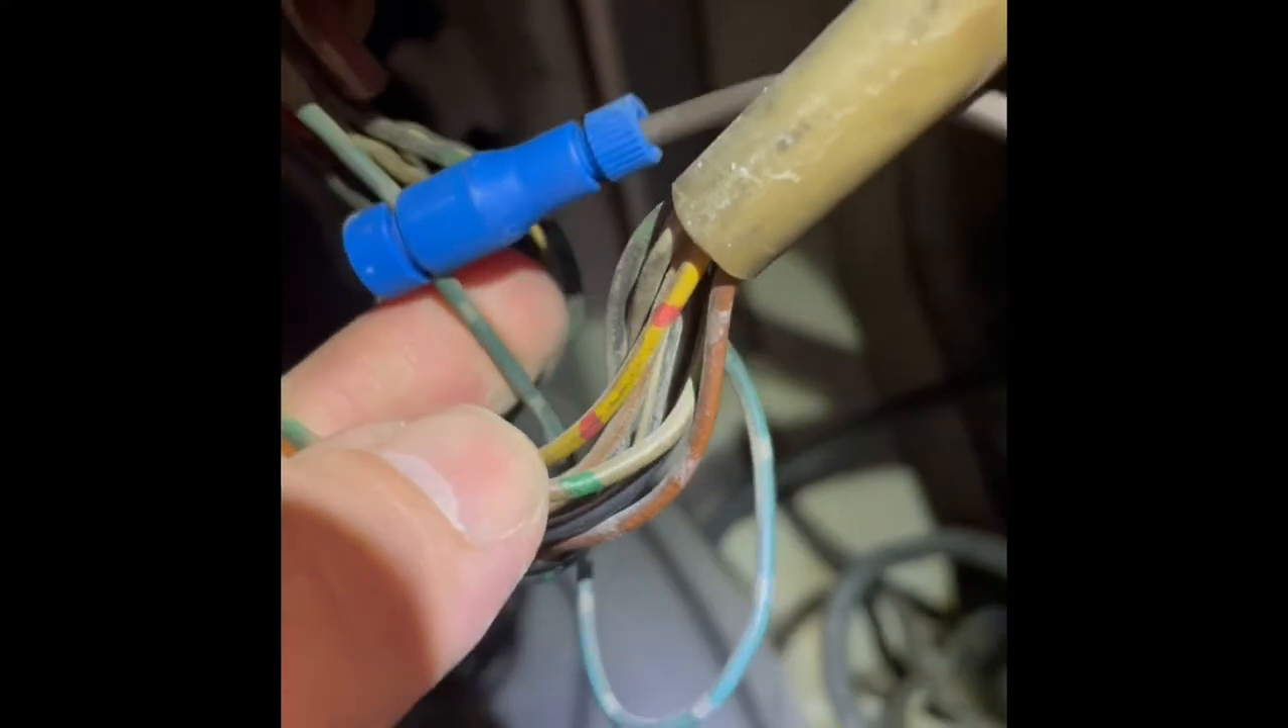Okay, that's what that tapped in connector looks like in place now.